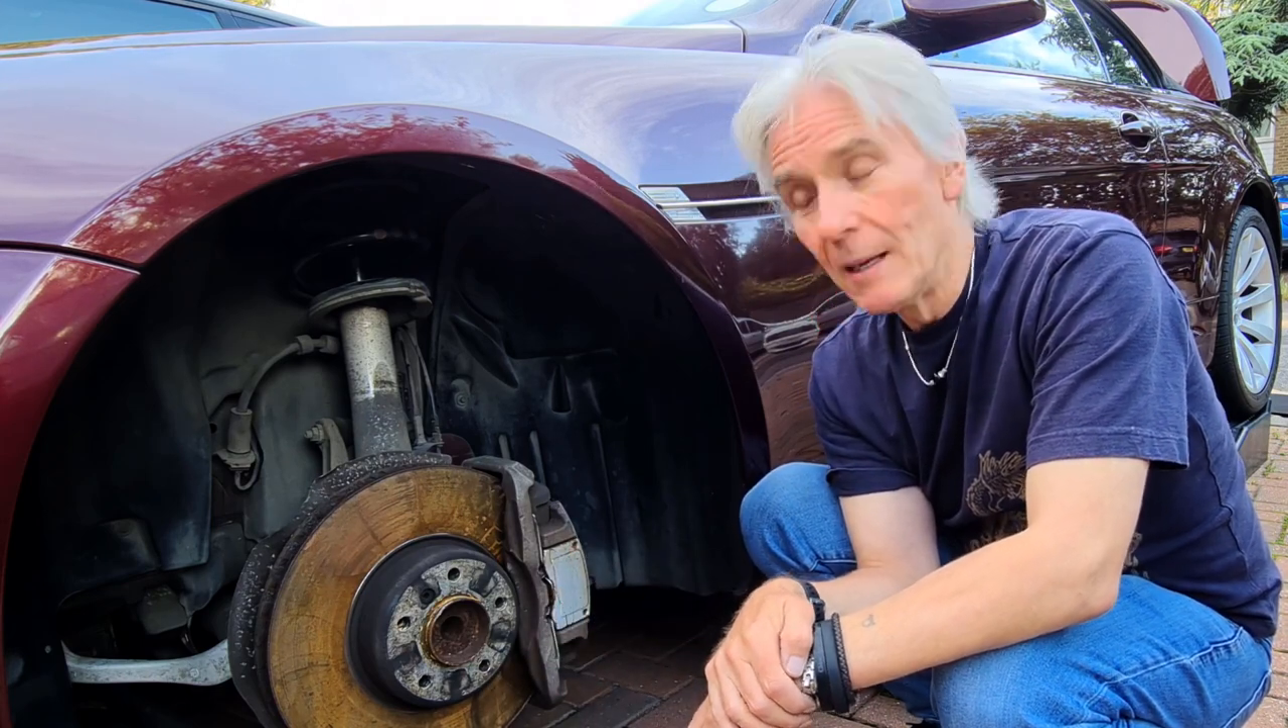Now i reckon it's going to be a bit harder with the wheel on and i've only removed the wheel so that i can get the camera in.